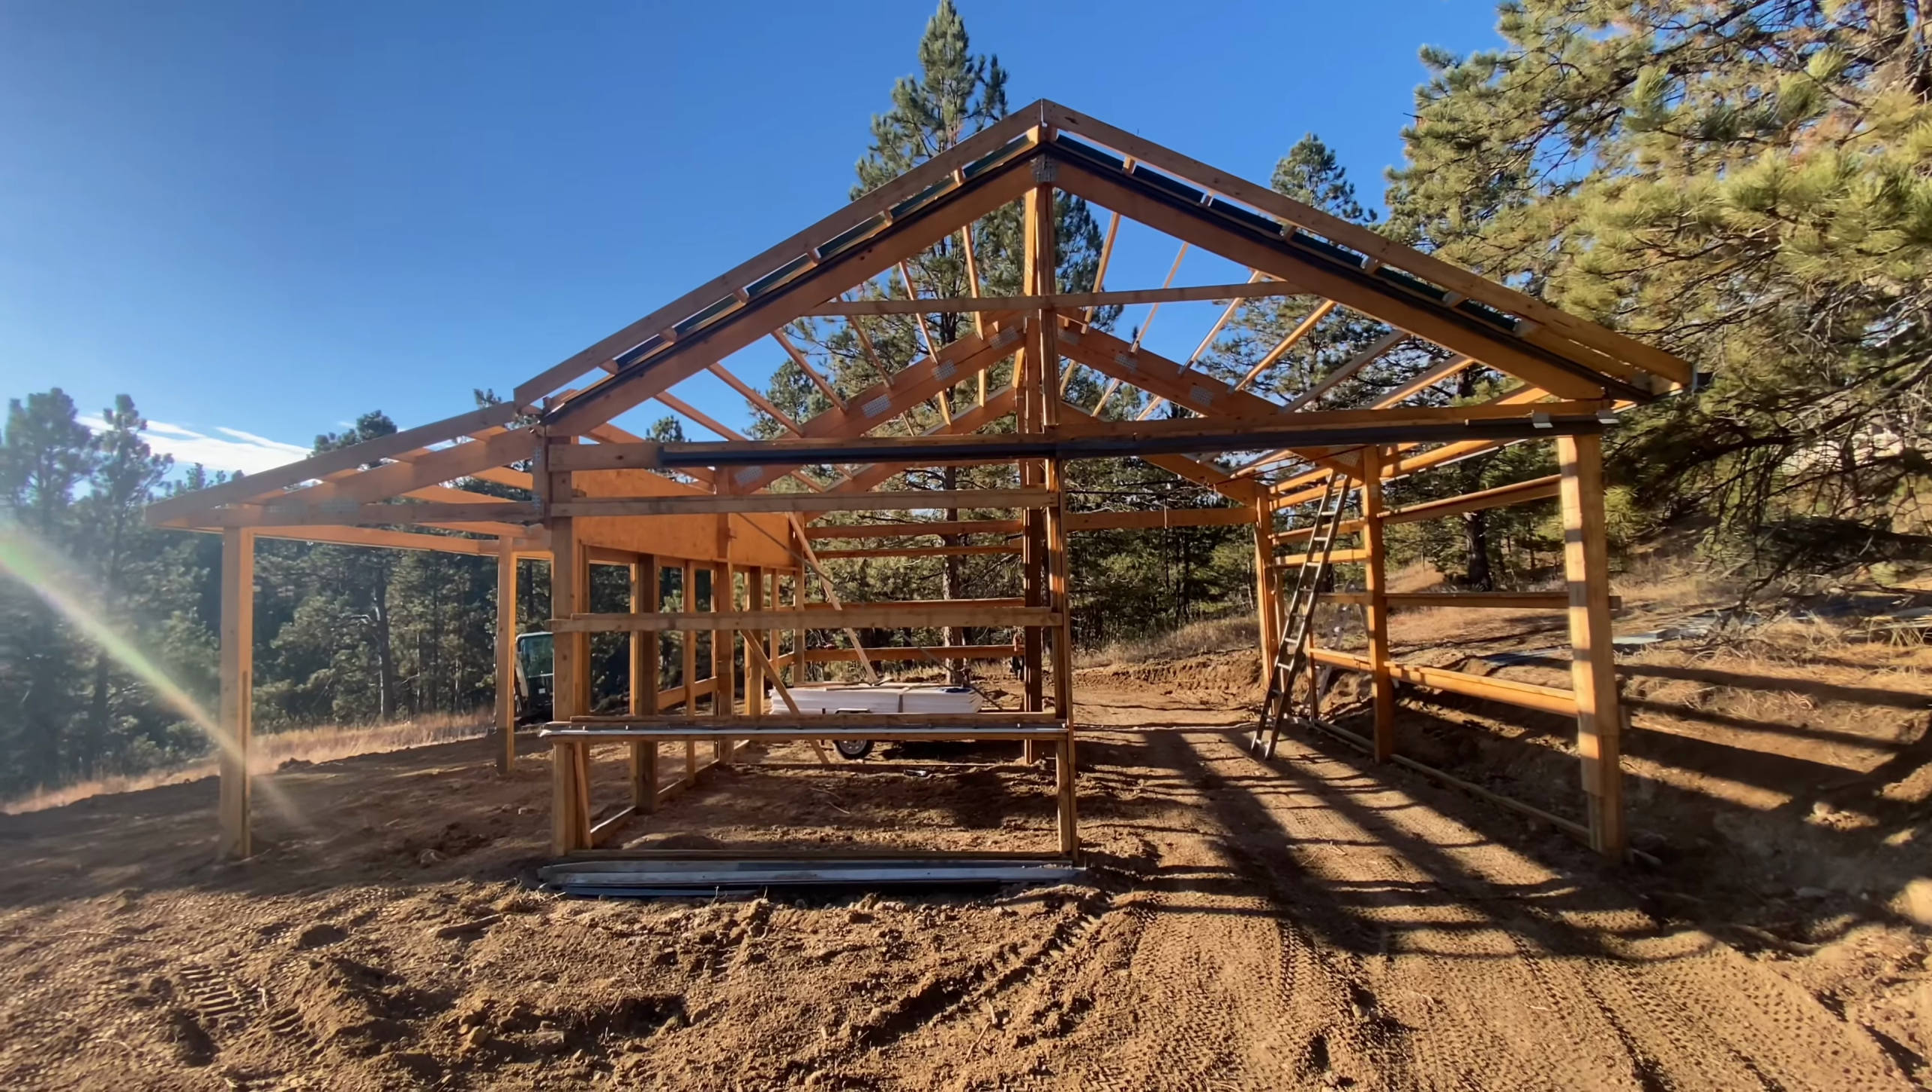I thought this week i'd have more metal on than i do obviously i have zero on right now but uh just a lot of little things left to do.